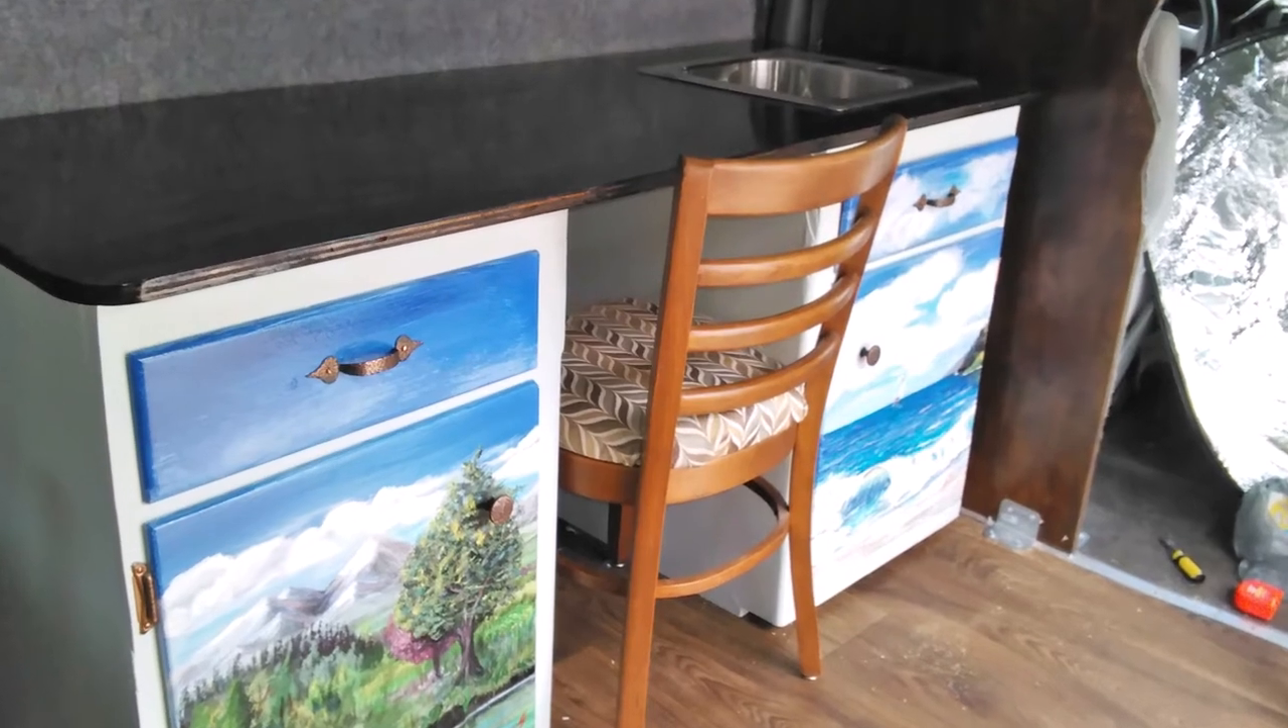And this is how the whole thing looks when it's put together with the doors in place and the drawers and the countertop and the sink and the whole nine yards.